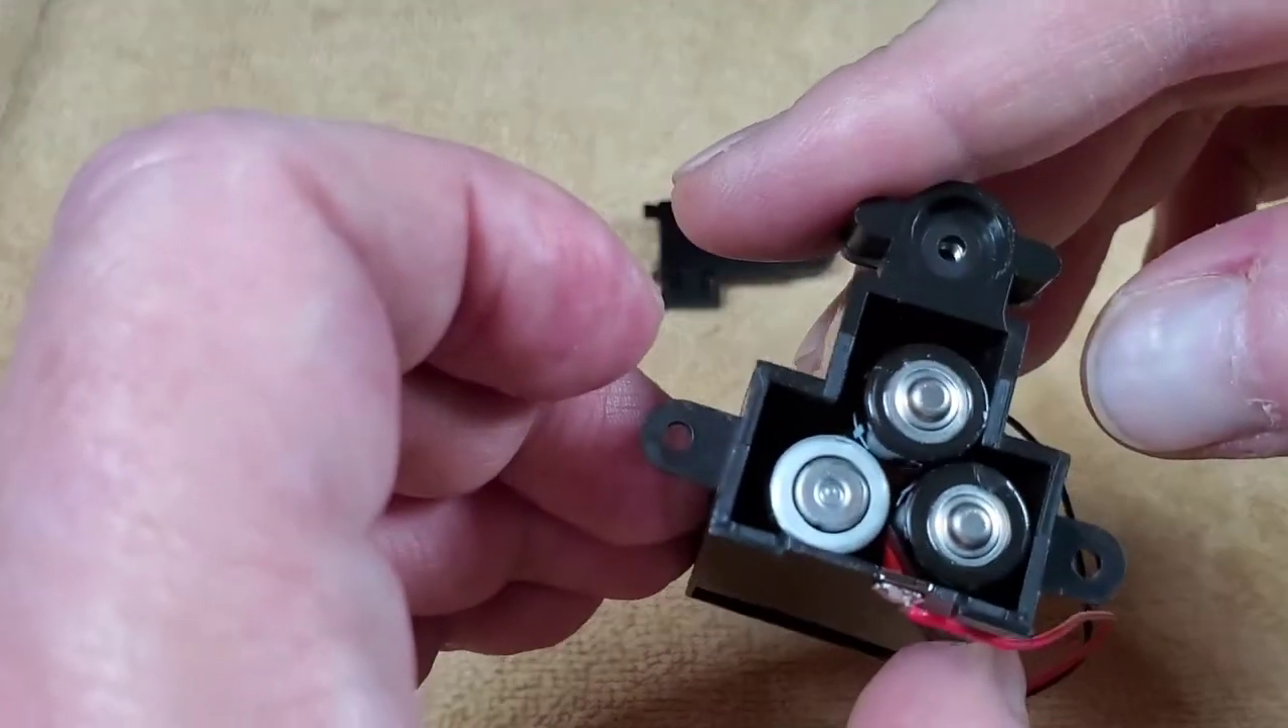So three triple a batteries go in there just like that.